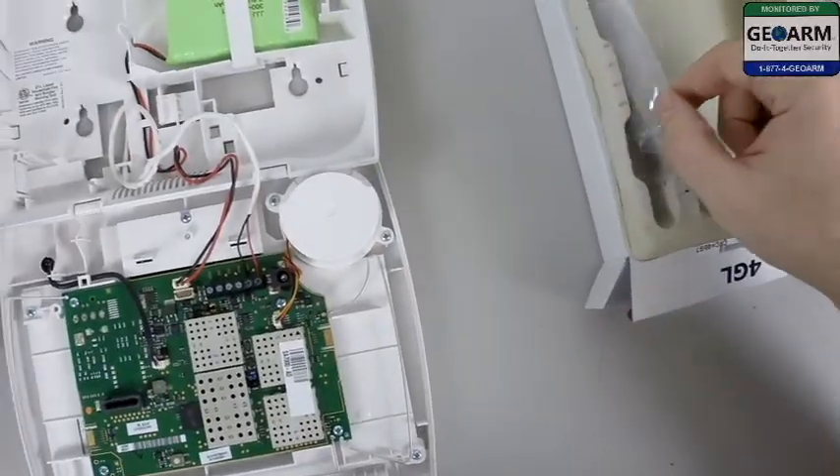Alright, so now the panel is open.